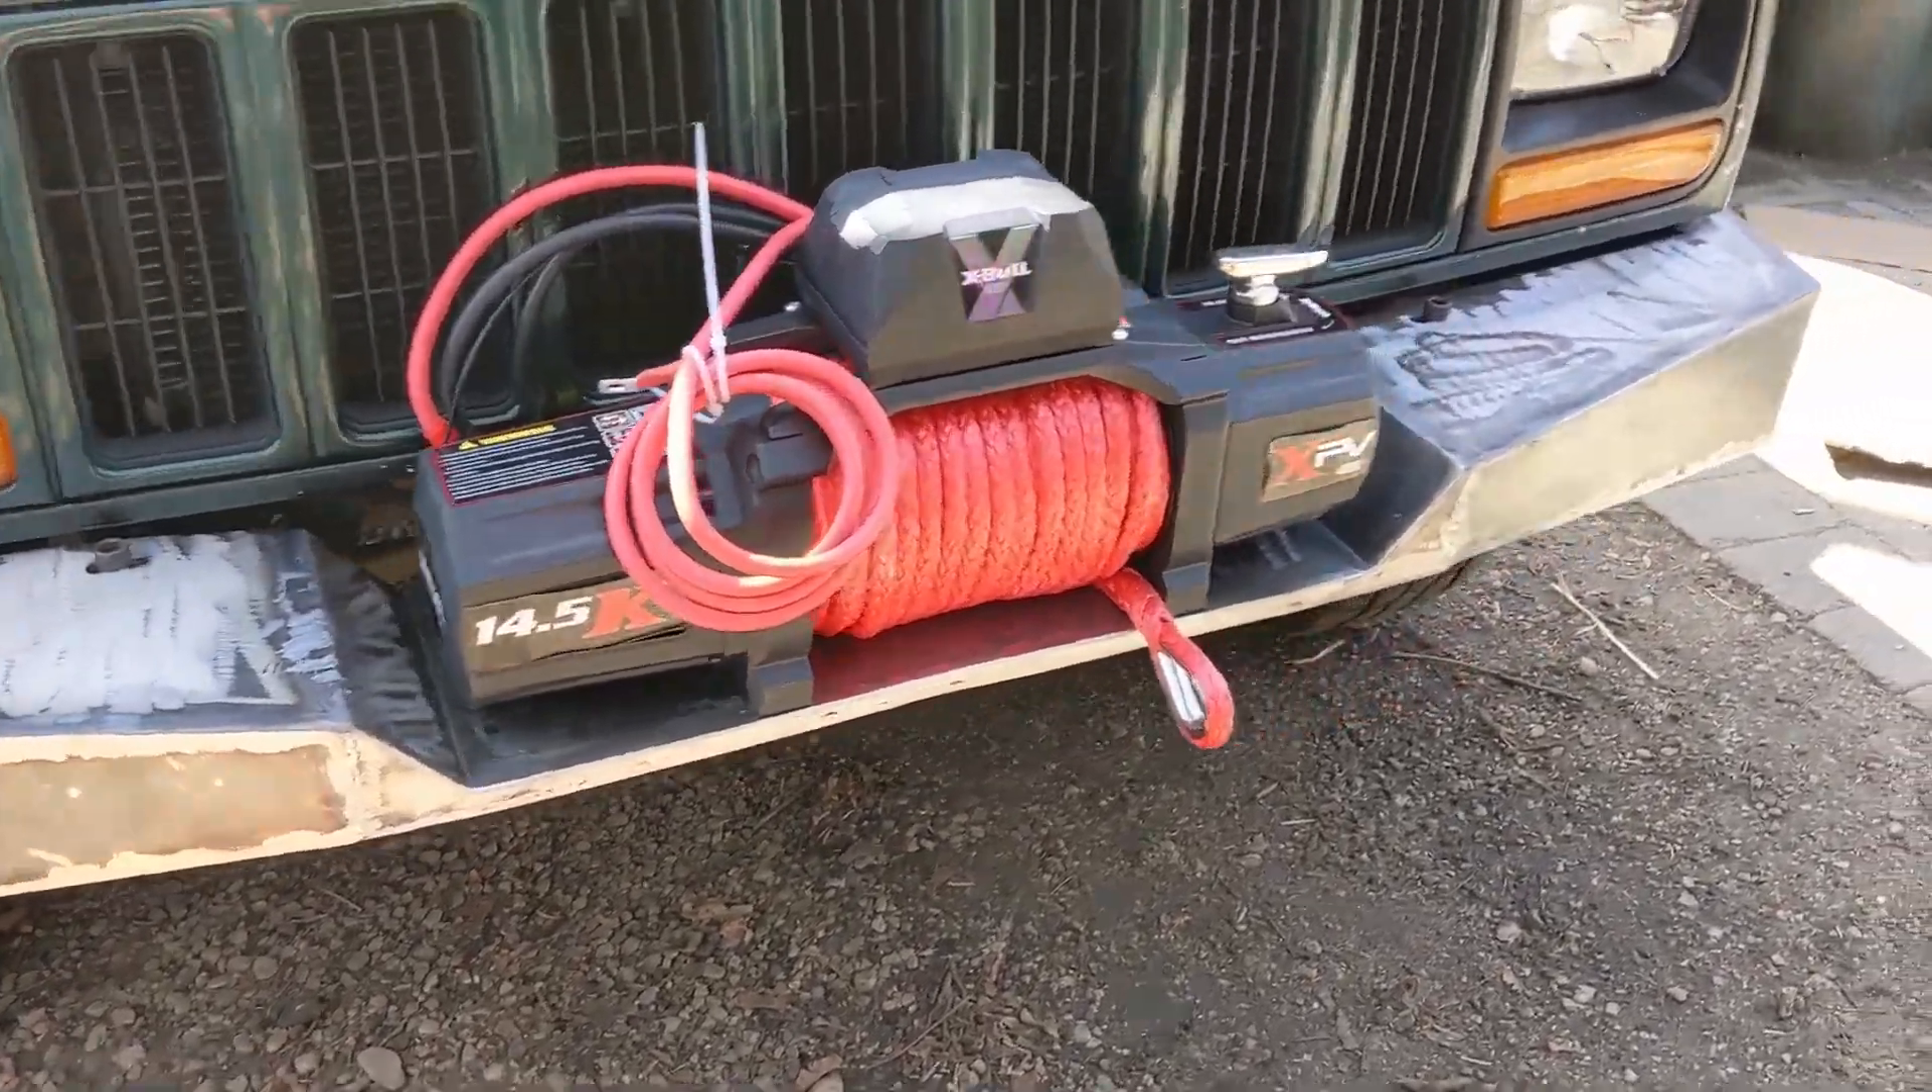It had that kind of faceted appearance that I wanted and the winch was positioned just below the the grille which was good because I didn't want it up too high and blocking the air intake.